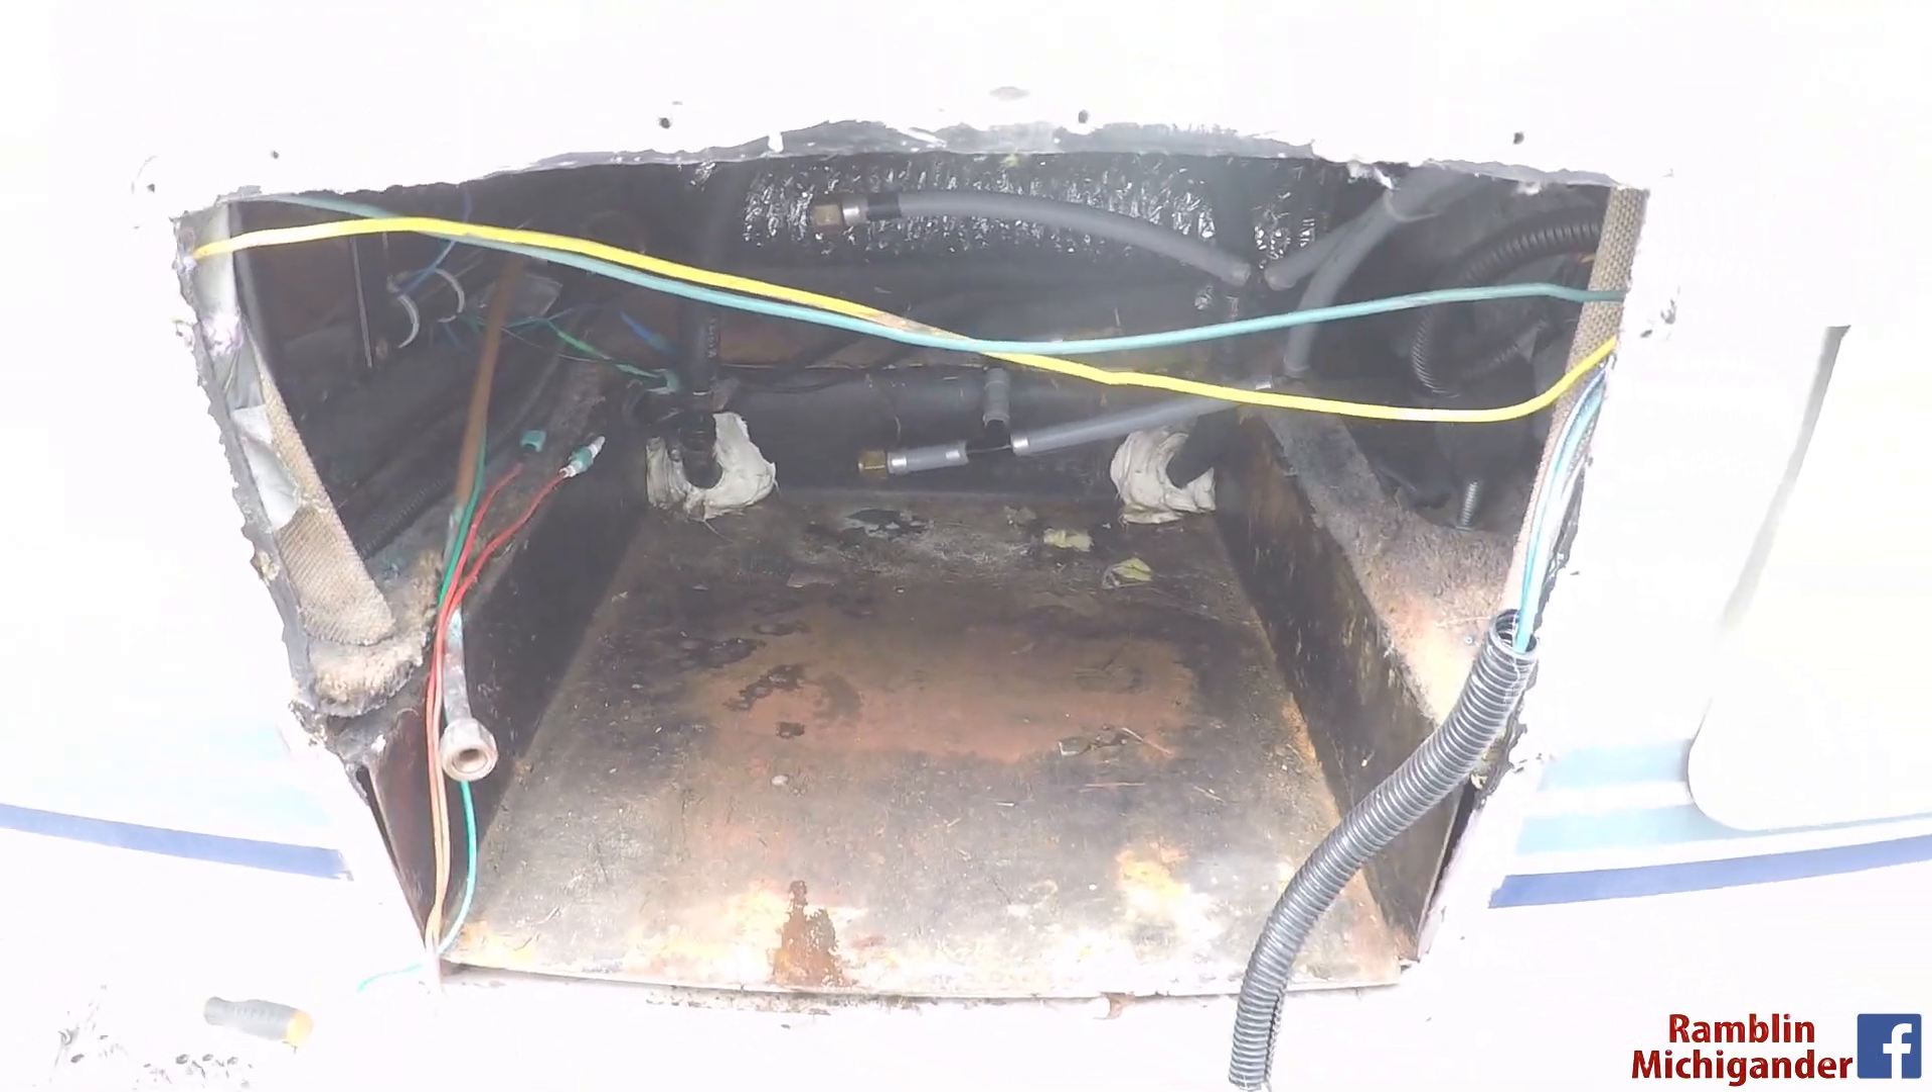Okay. The old water heater is out.